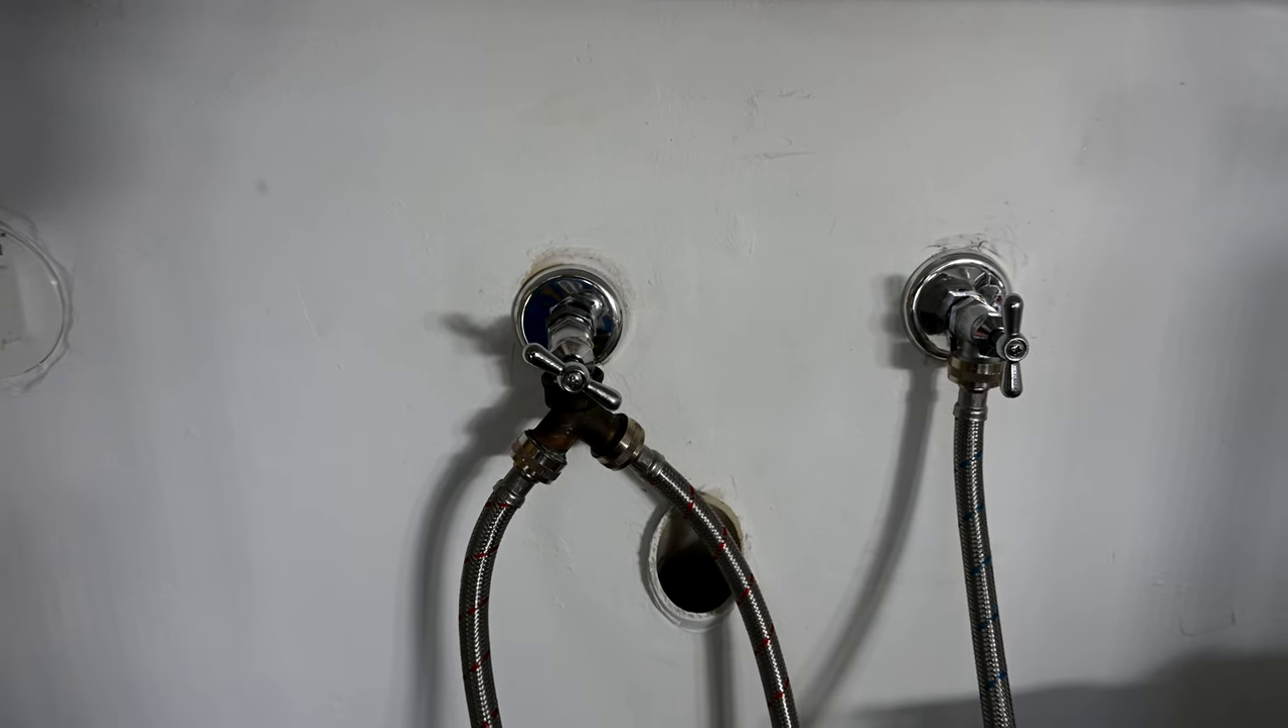If you don't have that problem, then just use a little bit of caulk on that back wall right here to put the plate on there. And here's our two flanges installed here on the back there with our two water shut off valves.